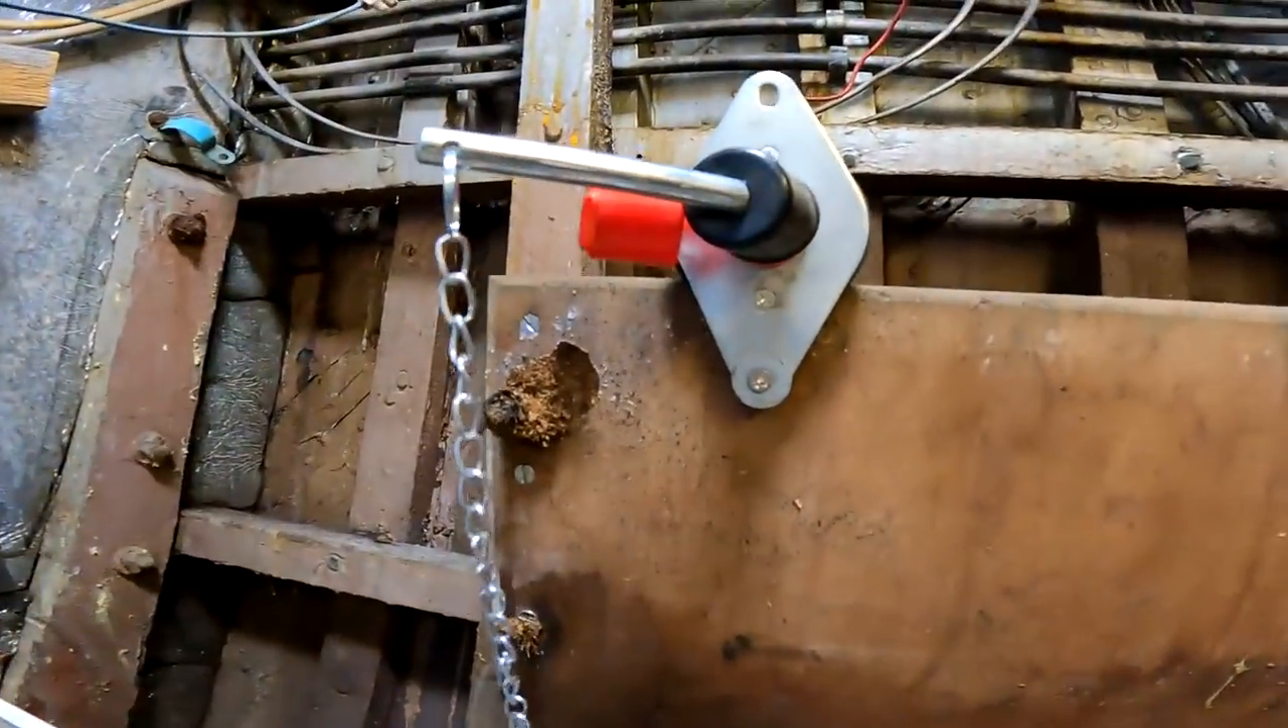Very temporary at the moment the battery isolator is on there like so because i haven't got a hole saw.